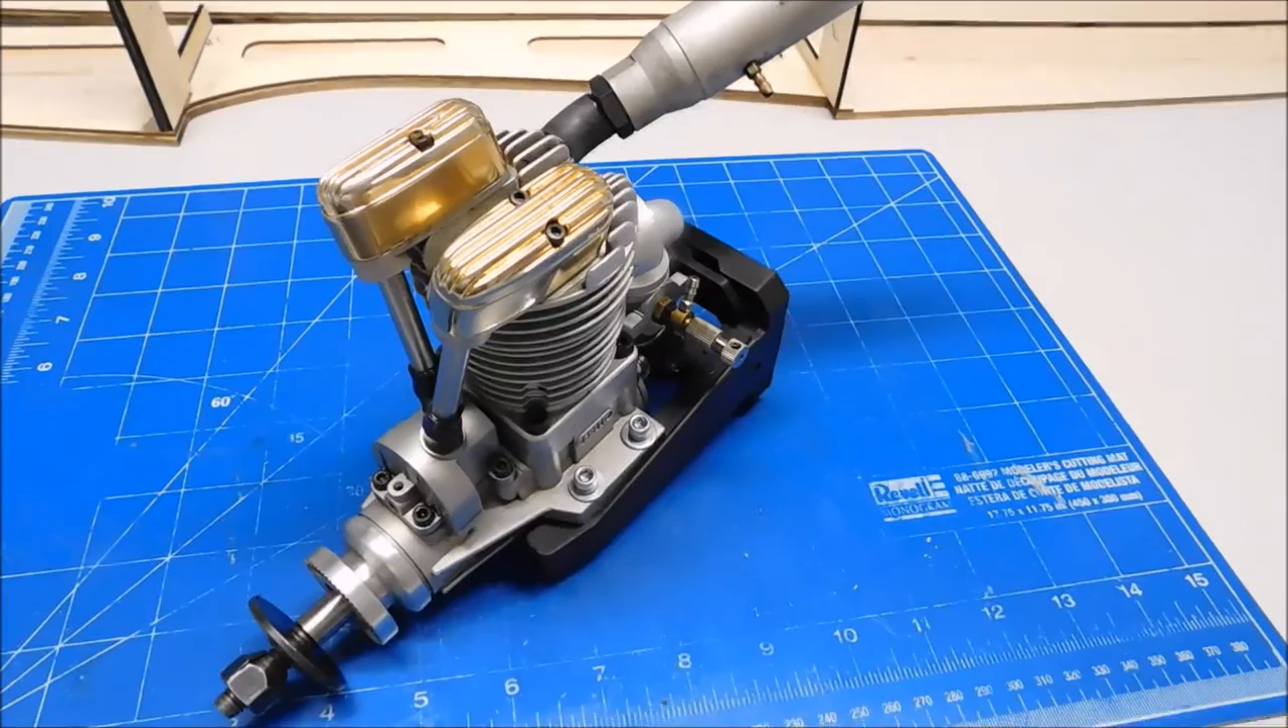So this engine is already attached to the mount, it's ready to go.